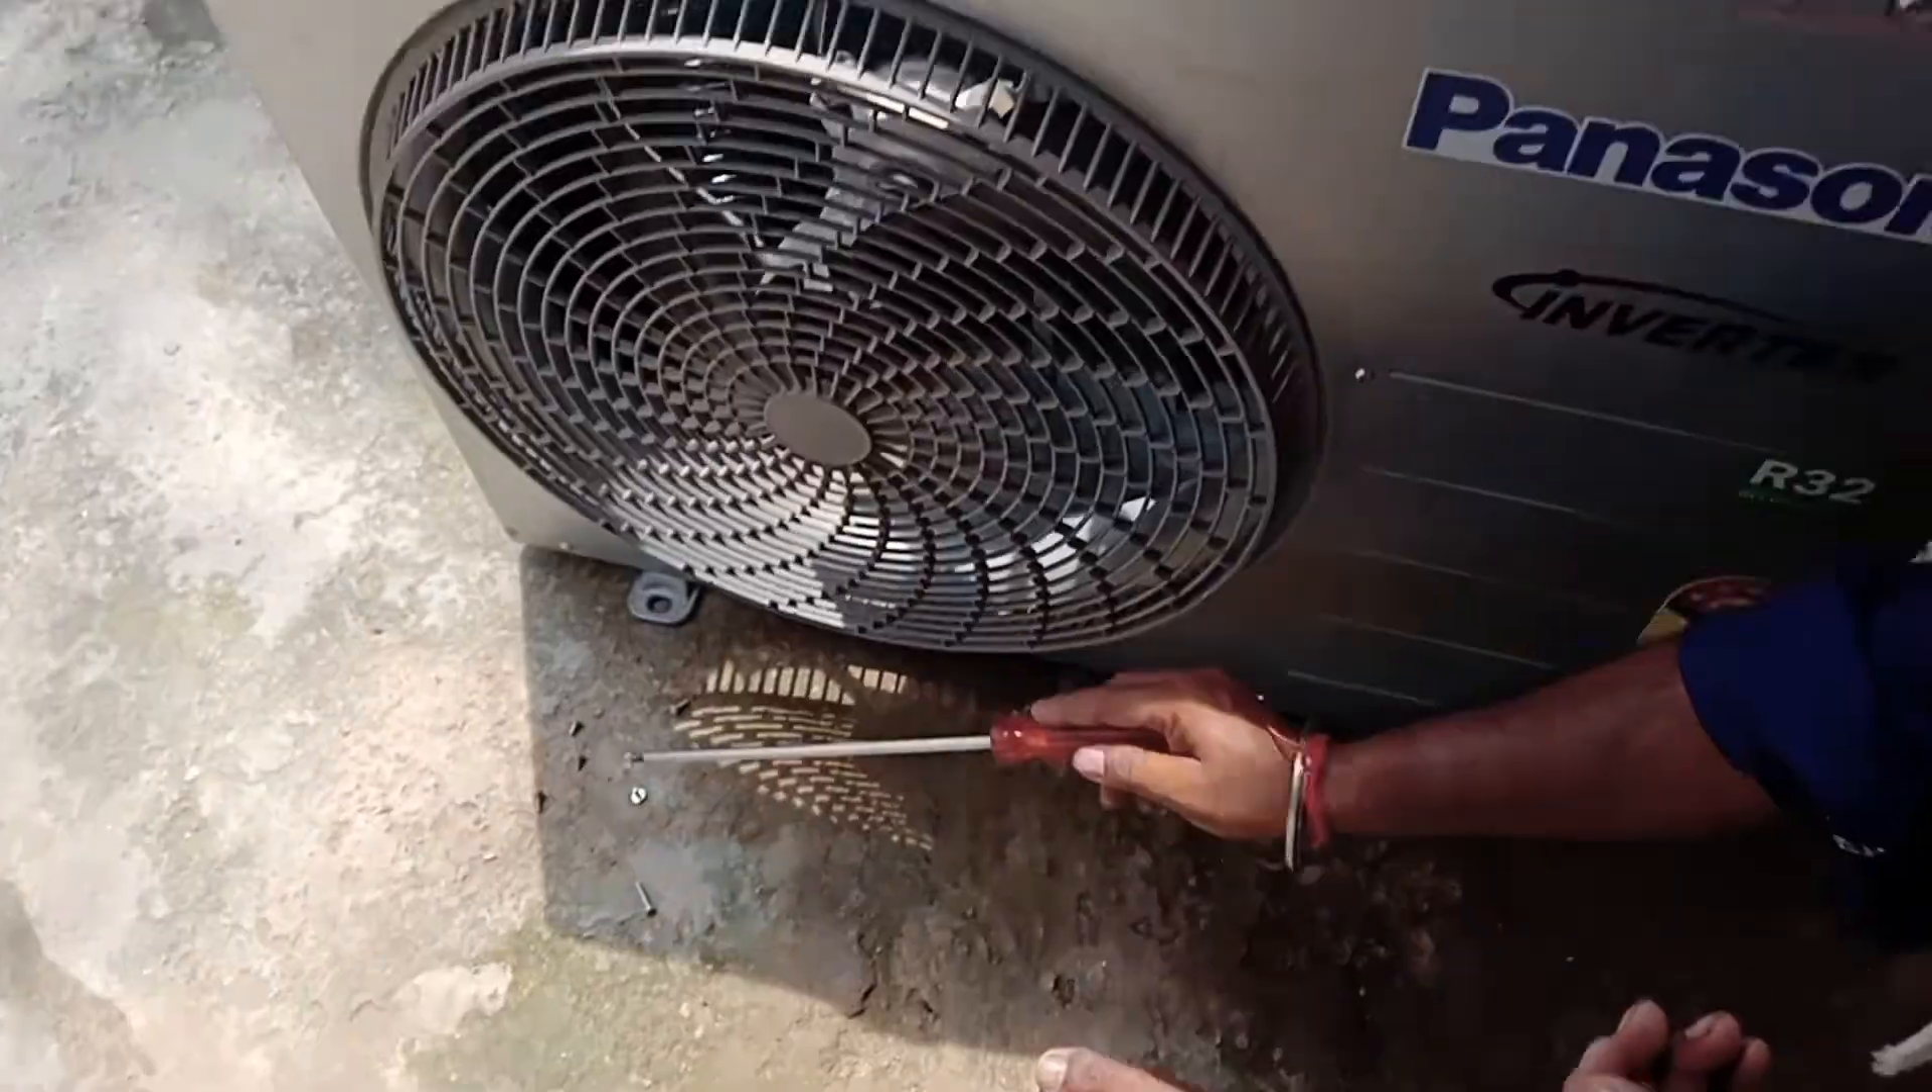आउट्डोर का हम फ्रंट वाला कैबिनेट लगा दिया है।